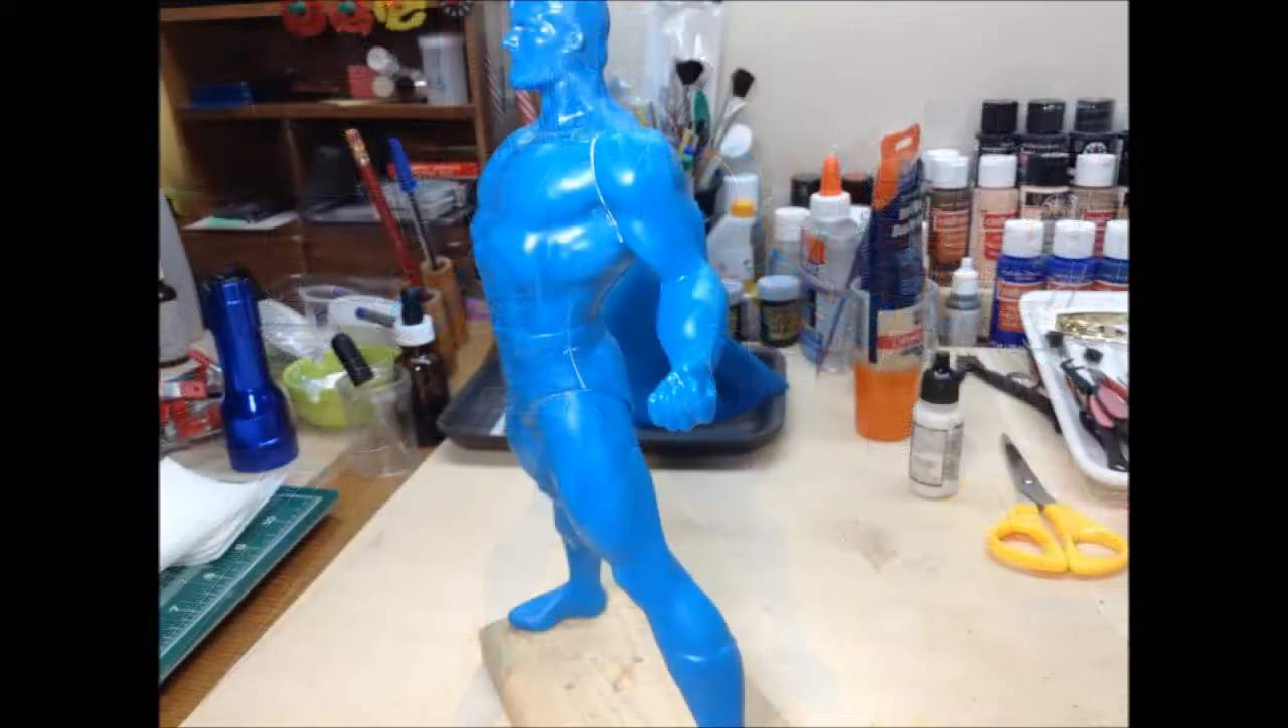Superman's body components go together very well, except for a slight seam around his shoulders.